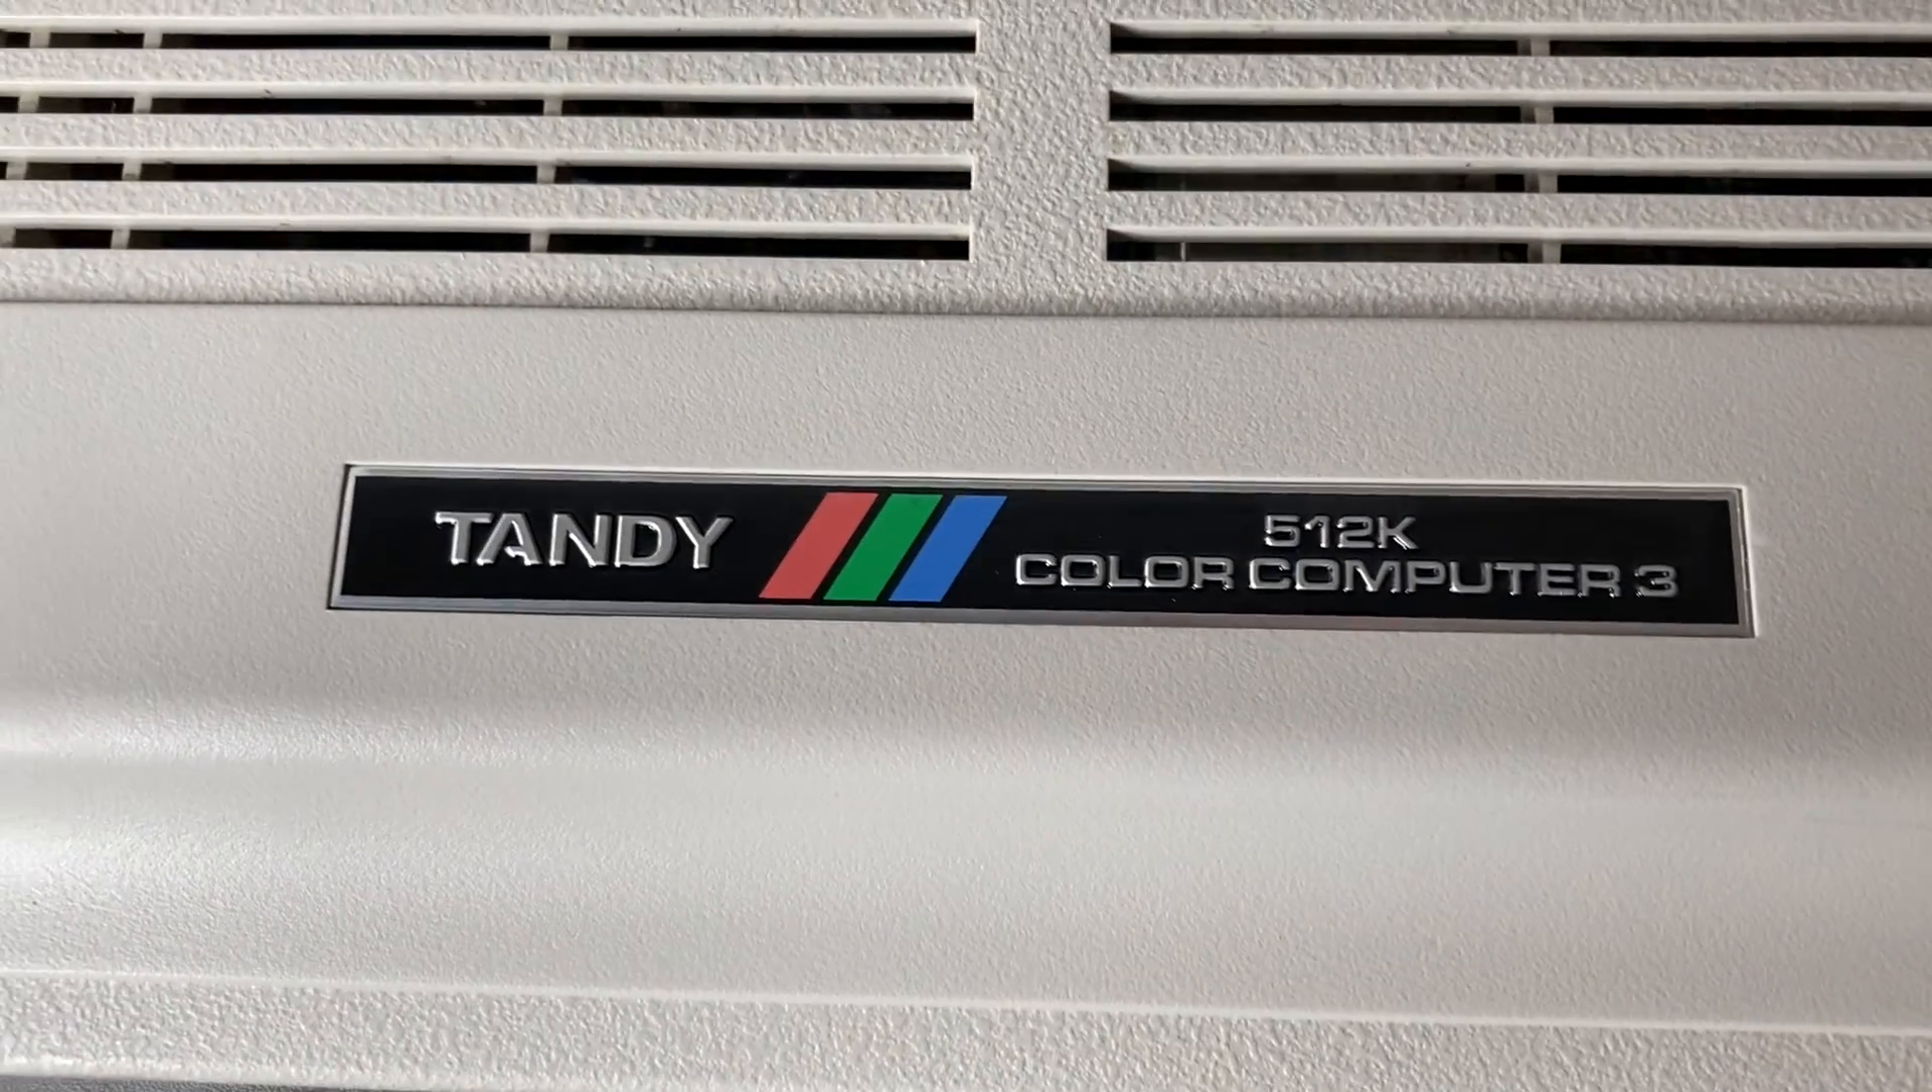The badge is now installed look at how professional that badge looks tandy 512k color computer 3.